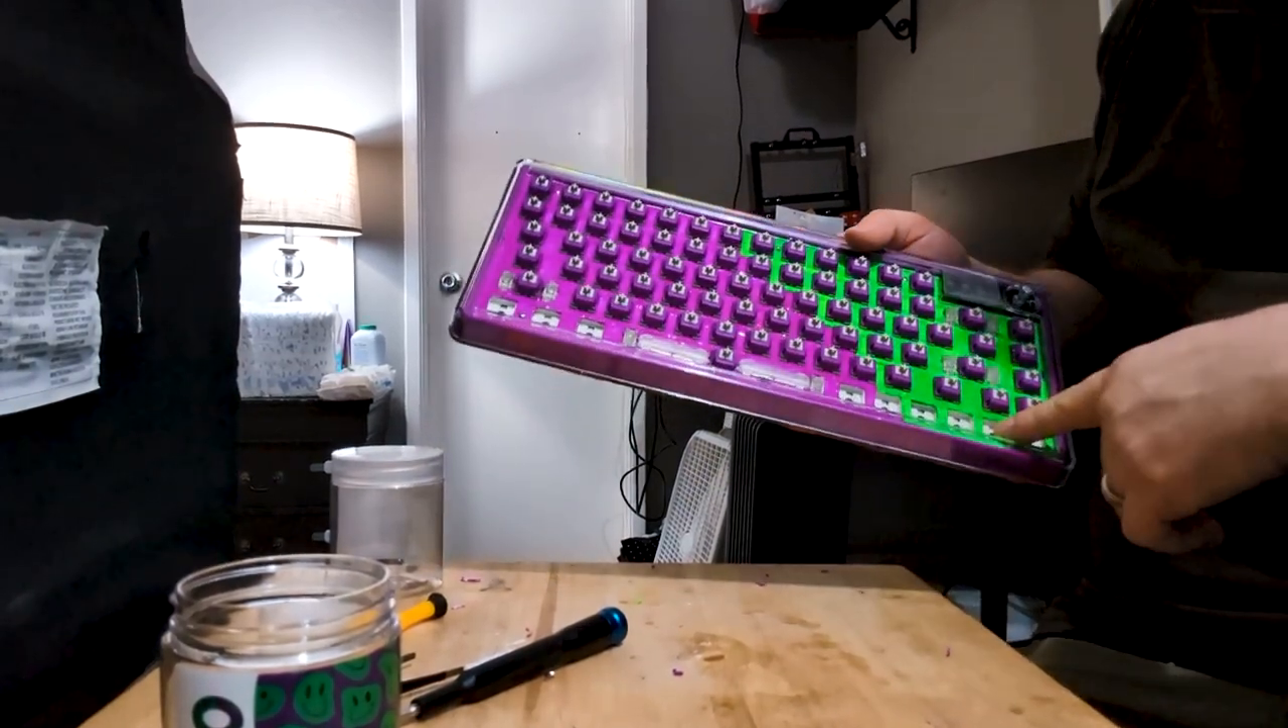So, not only do I not have the key caps, but I don't have enough switches. Missing a few switches.